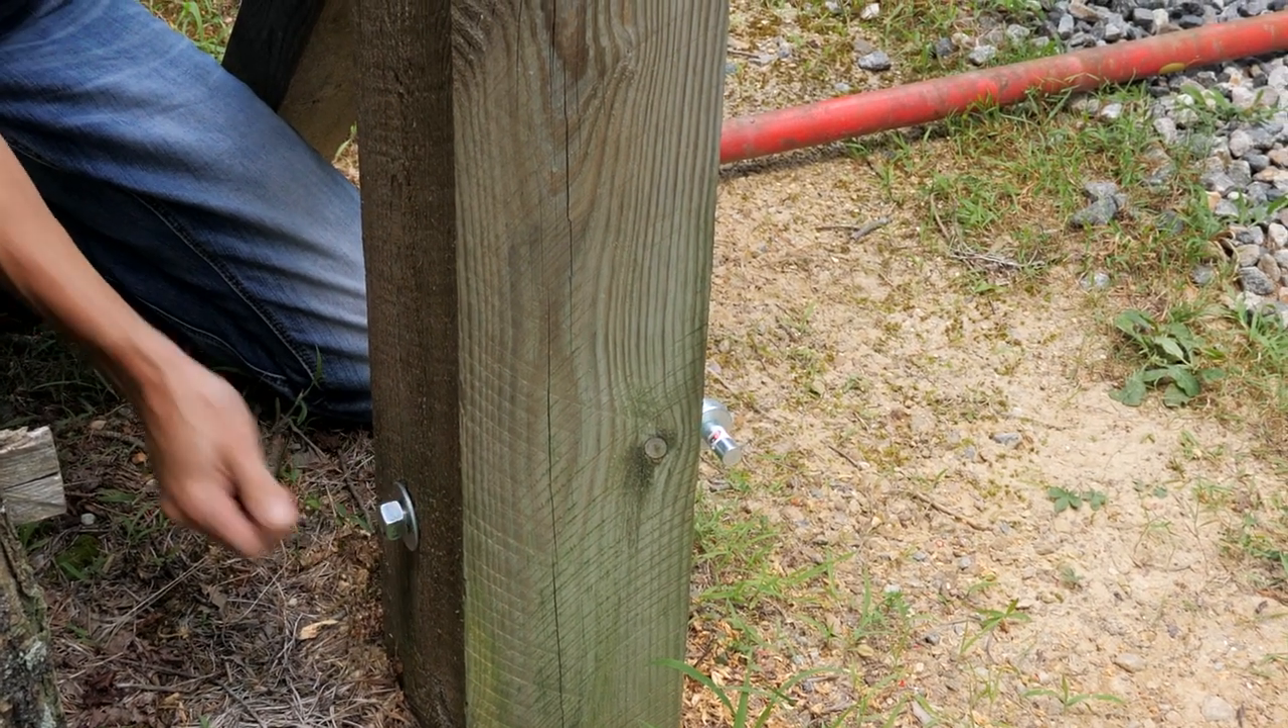I've got the through bolts in.